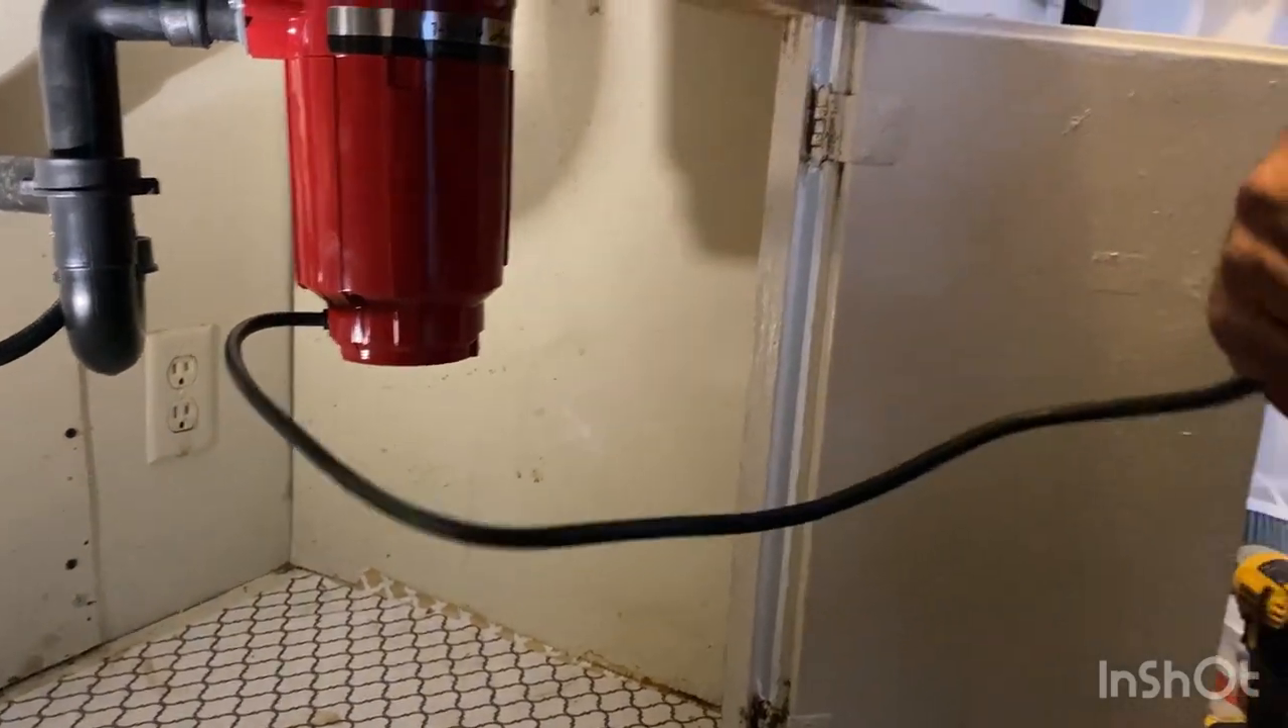So a cord is already wired to the unit itself.